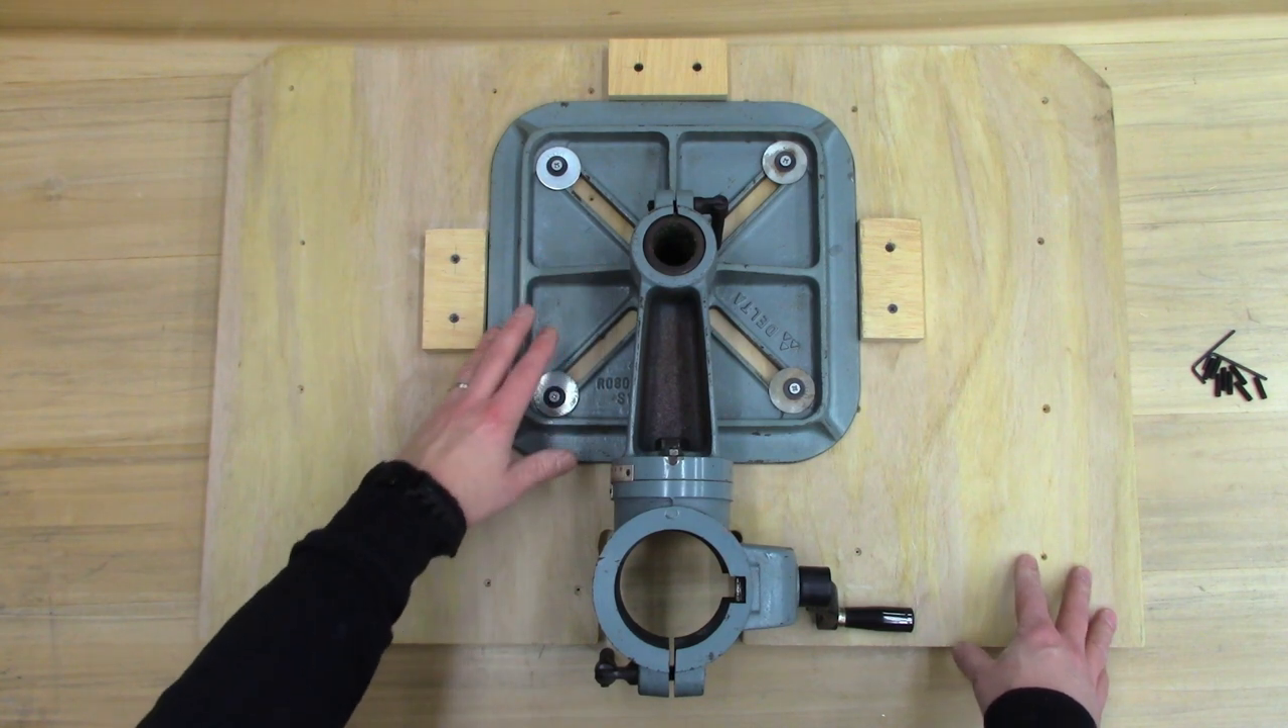I have the auxiliary drill press table upside down on my workbench, and I have the table that came with the drill press still attached to it.